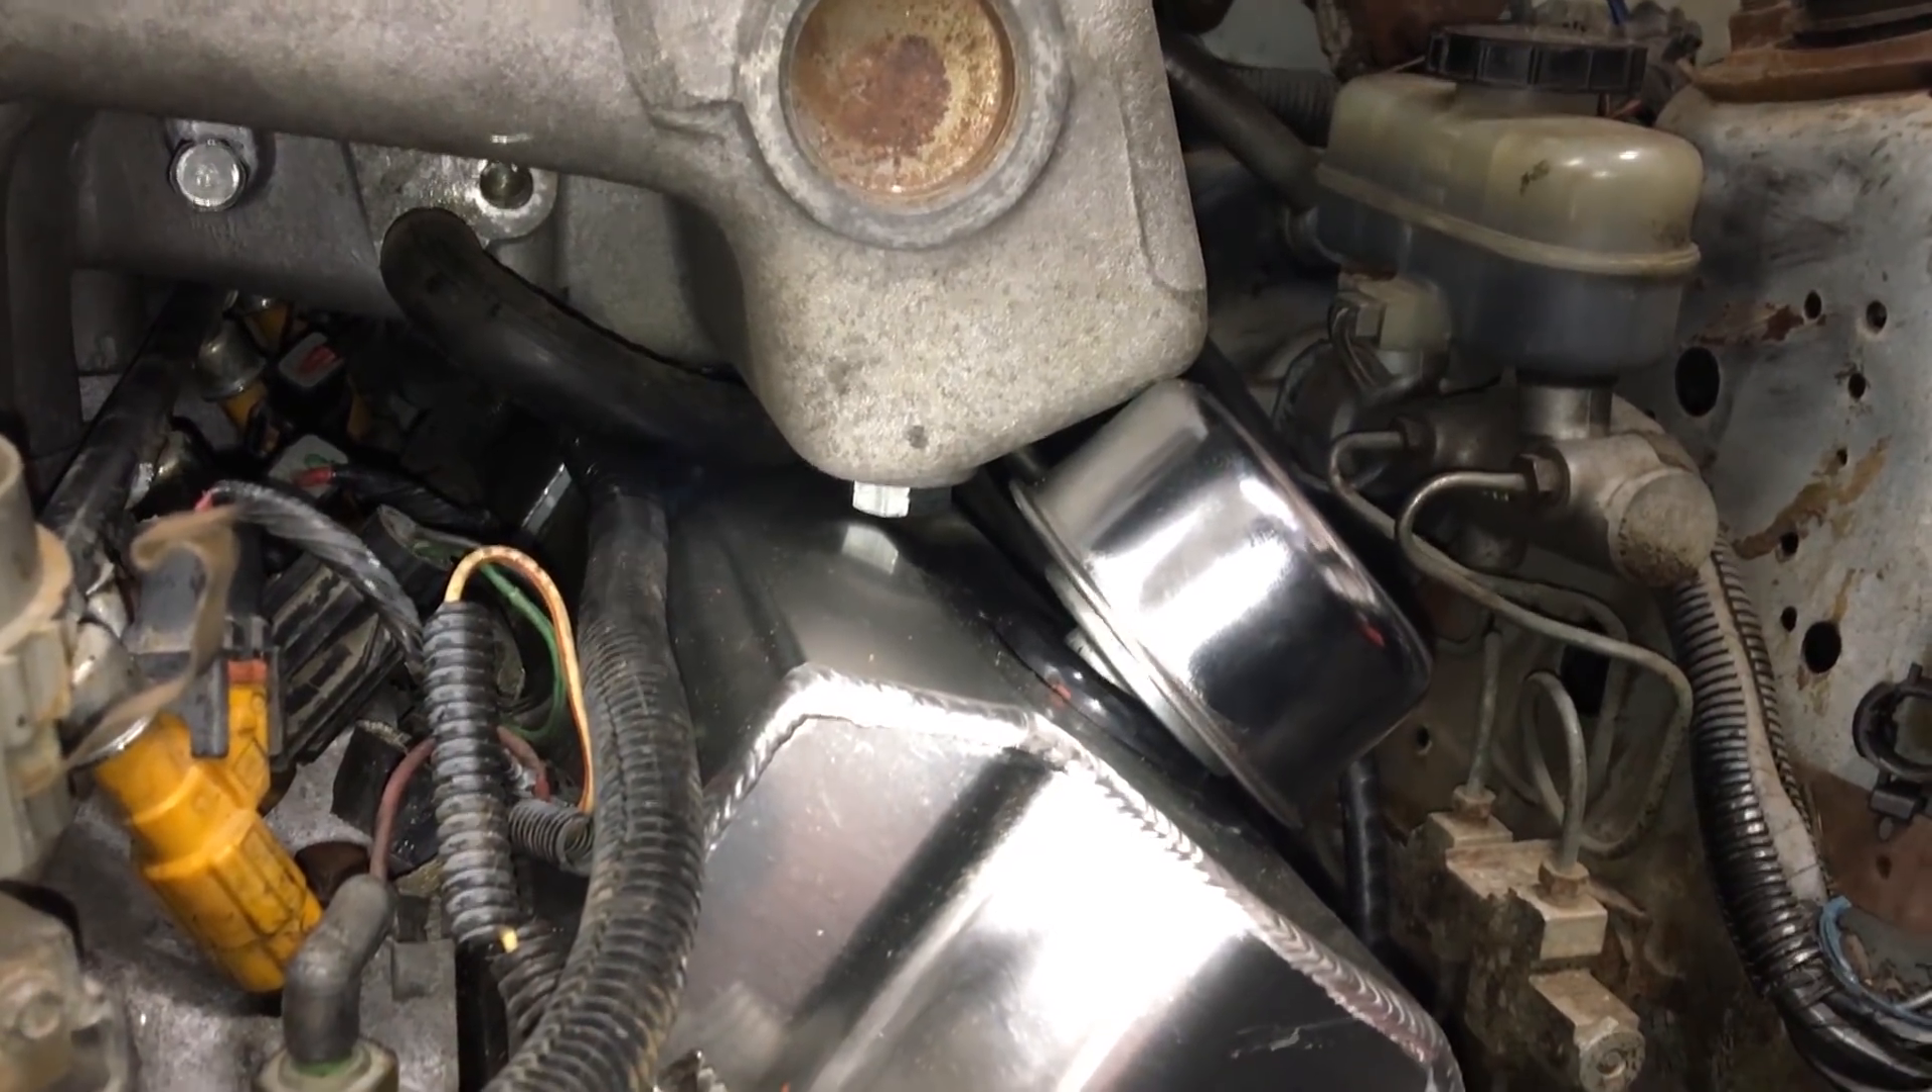The only problem is that they're really tall and you can see the breather hits my intake.